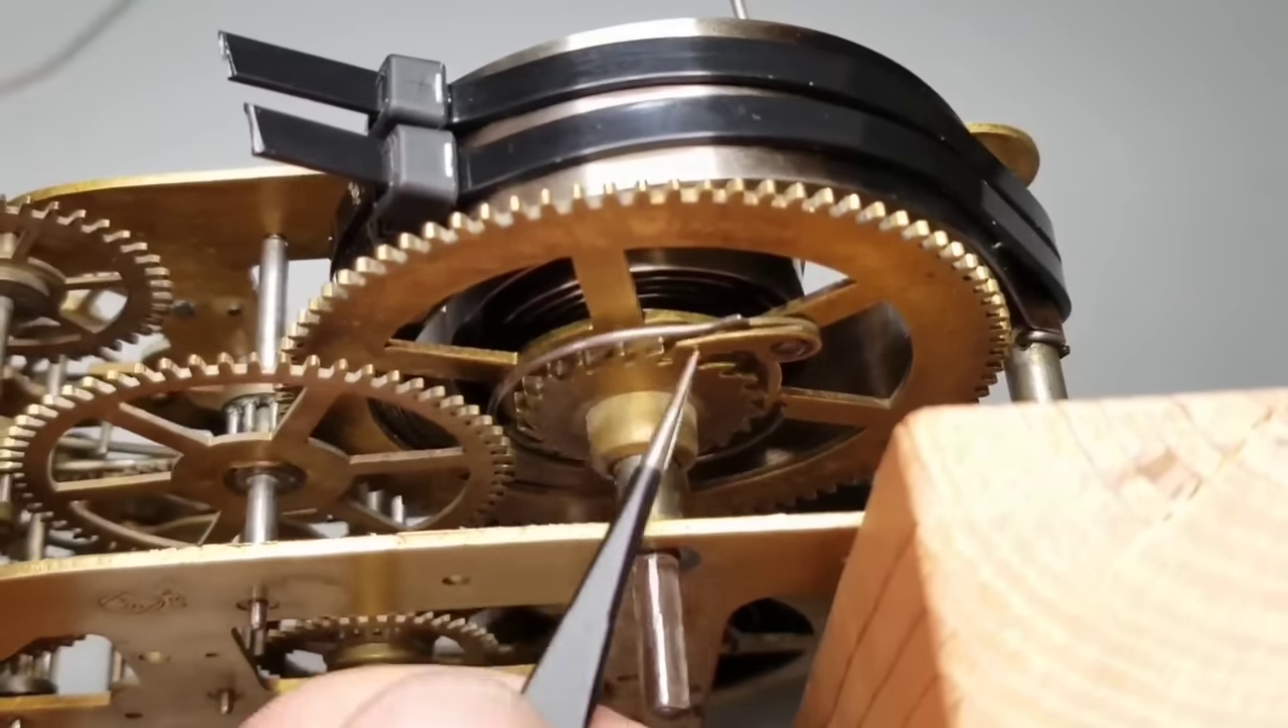Now I need to get these zip ties off these springs.